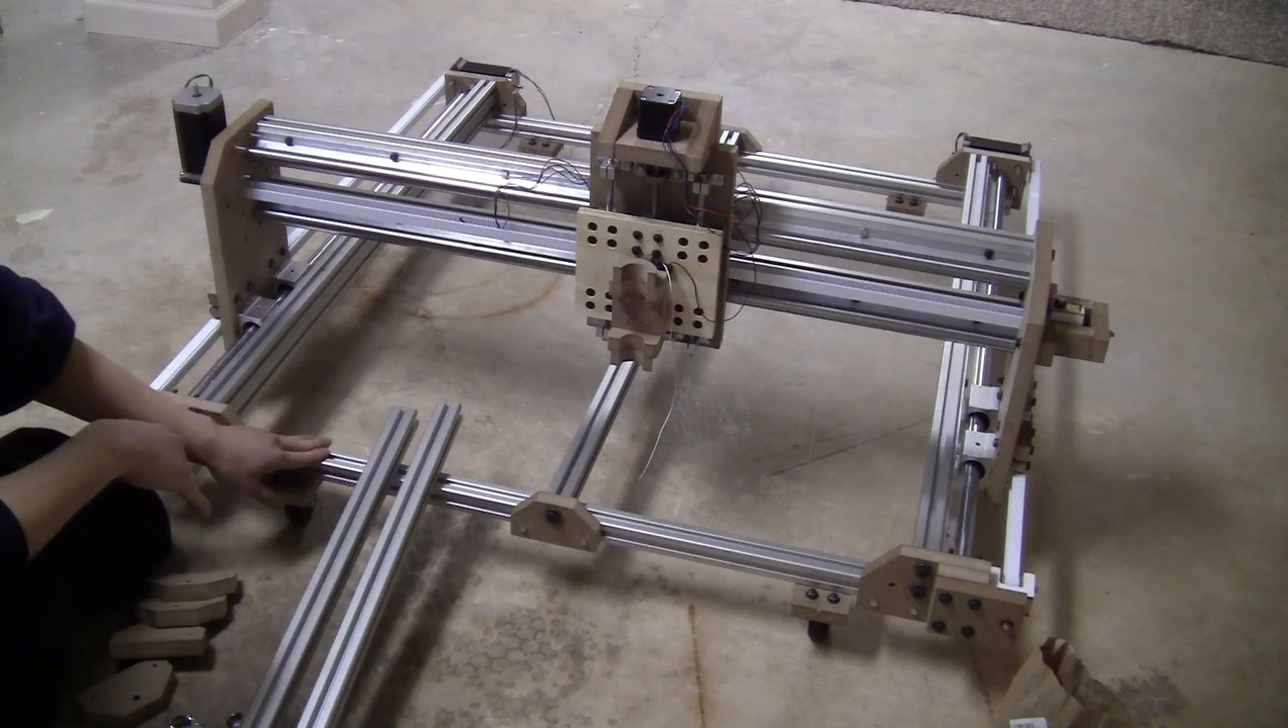The last step to finish this frame is to install the slats.